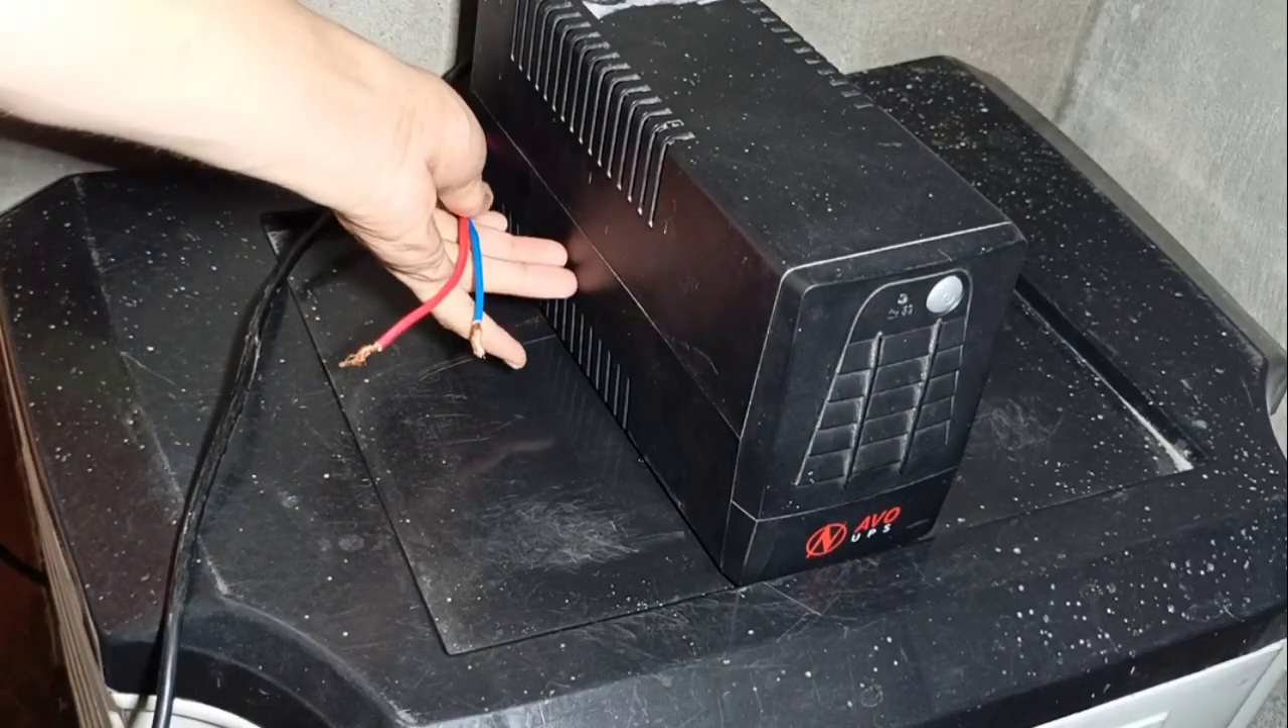यहाँ पर मैंने बेट्री को कनेक्ट नहीं किया यह बेट्री का वायर है।